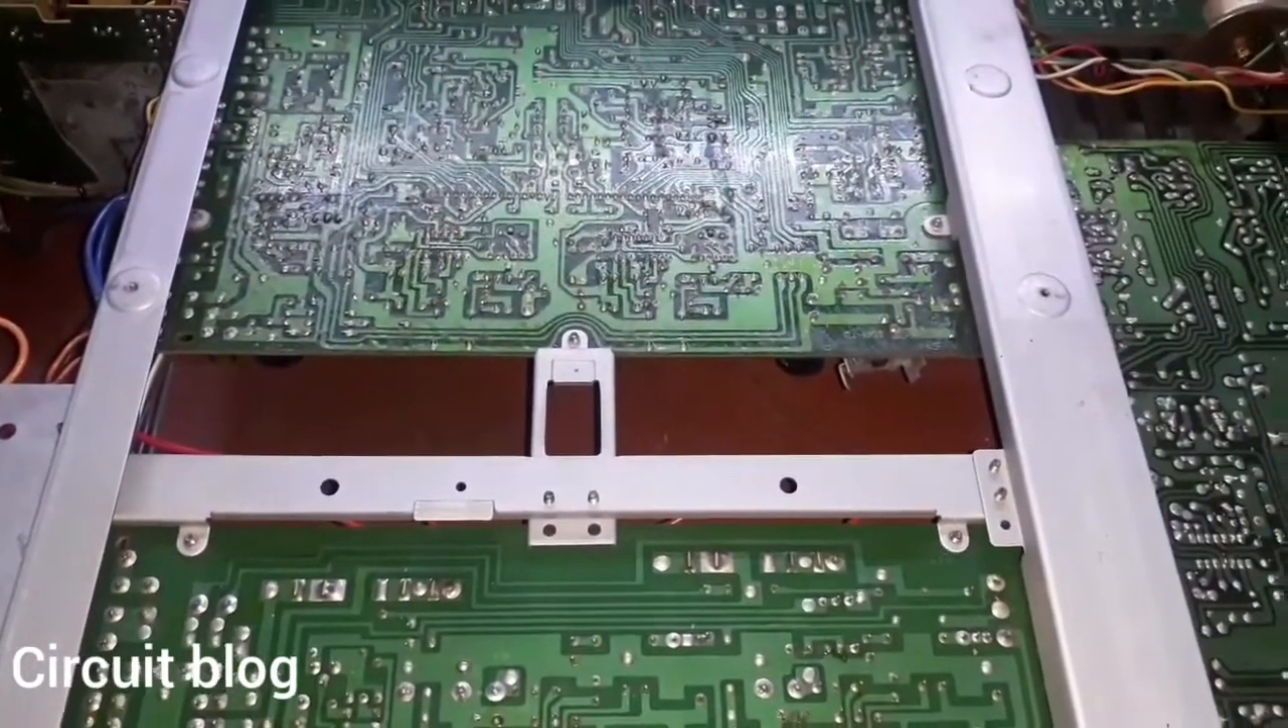So here is the cover has been removed and here is the other sides of the board.